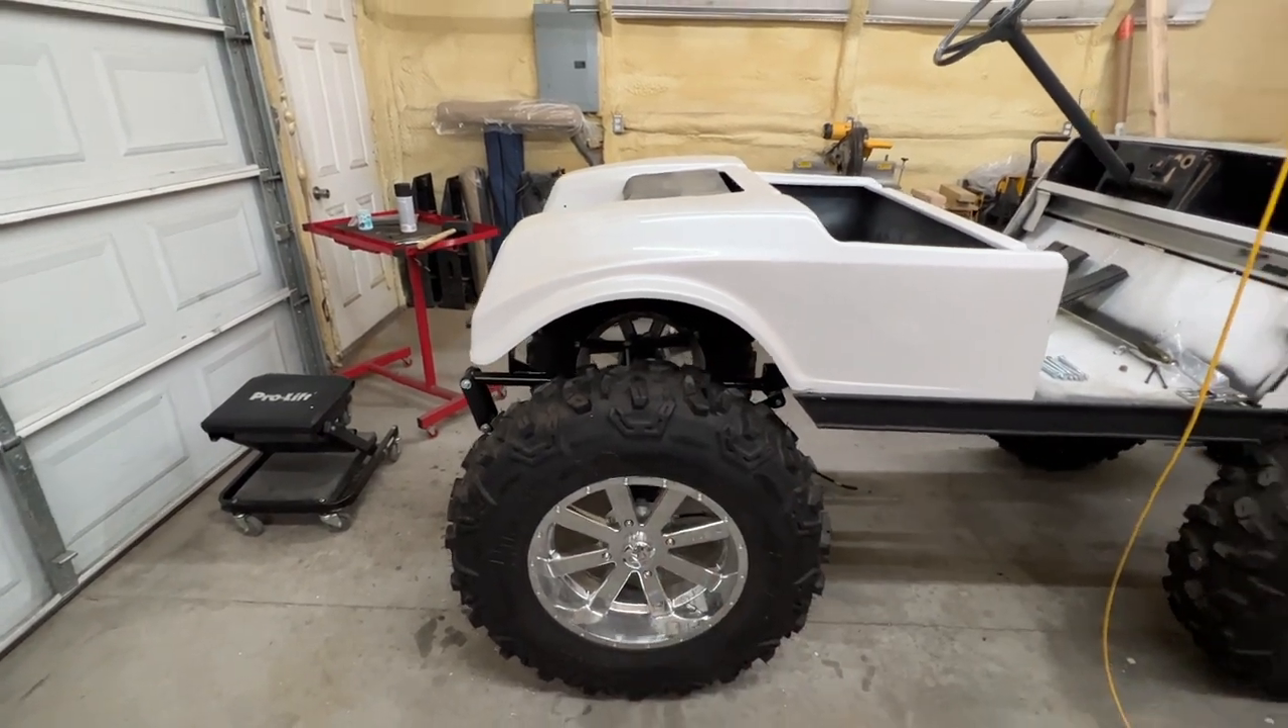The back Tires are Now about Centered in A wheel well.